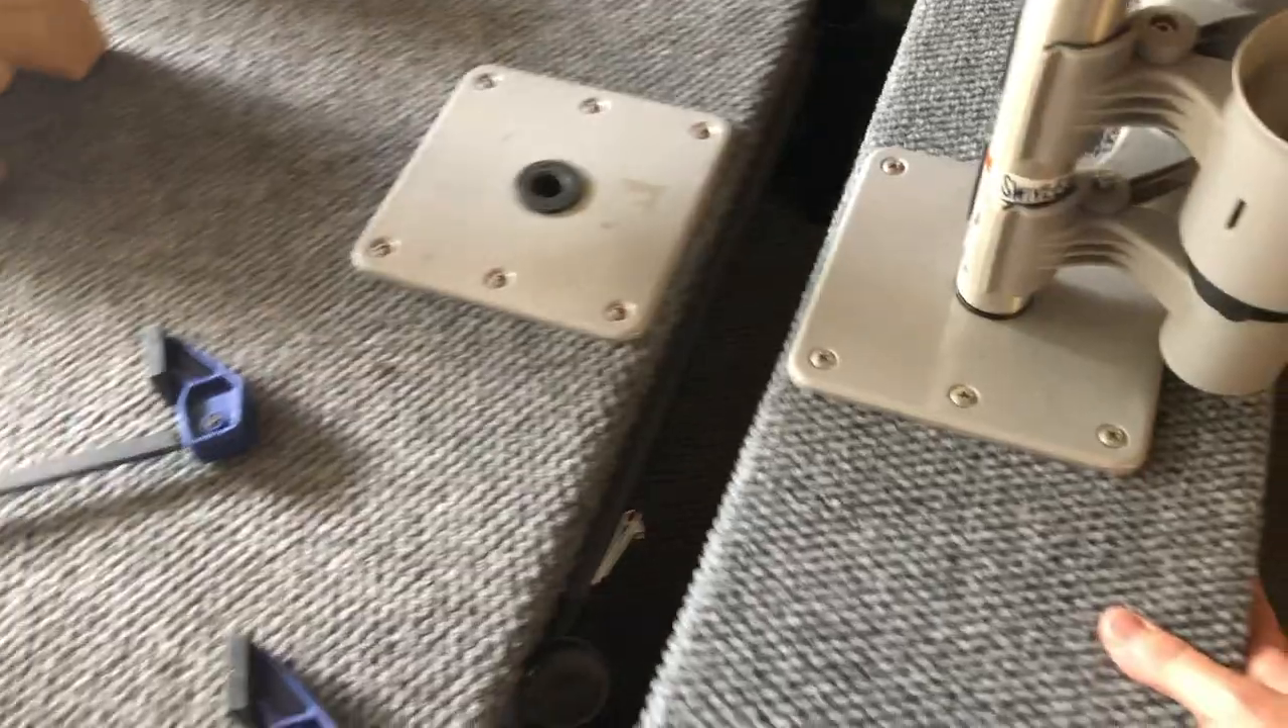All right we got the seat pedestal base on the extension and it is working good.